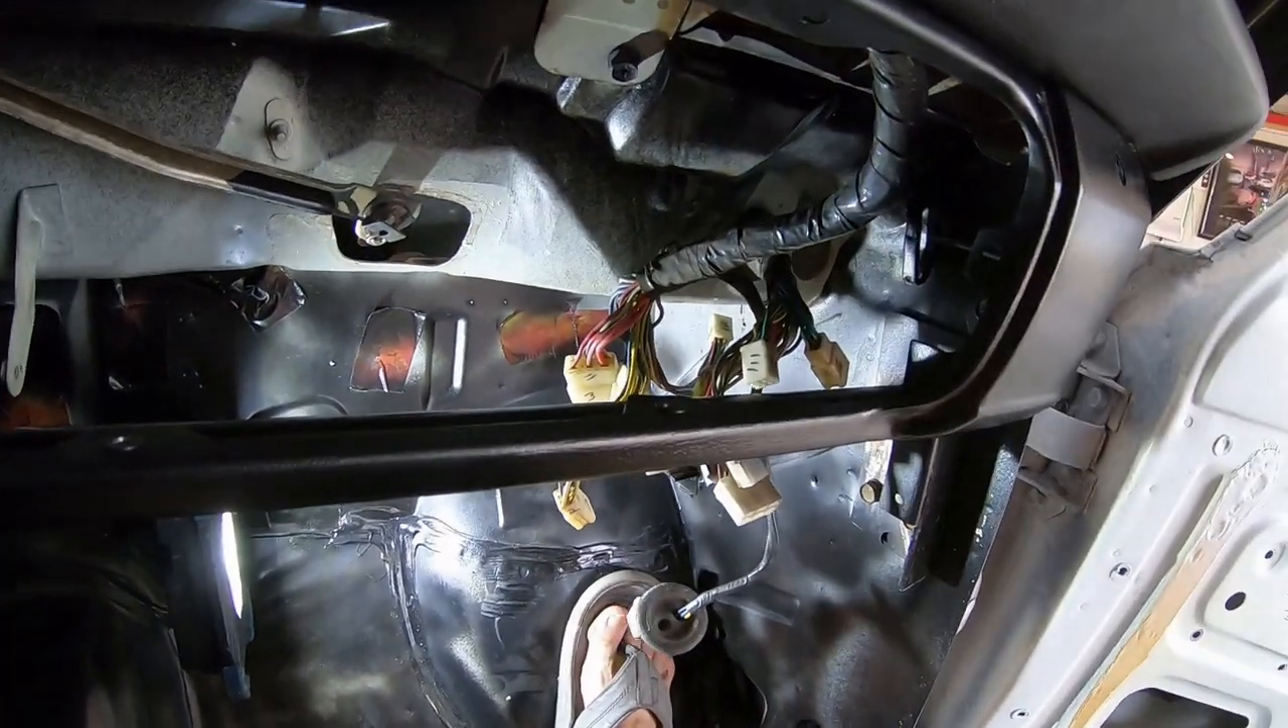I just popped the dash back in for the first time with the wiring harness and now I have to plug all these back in.